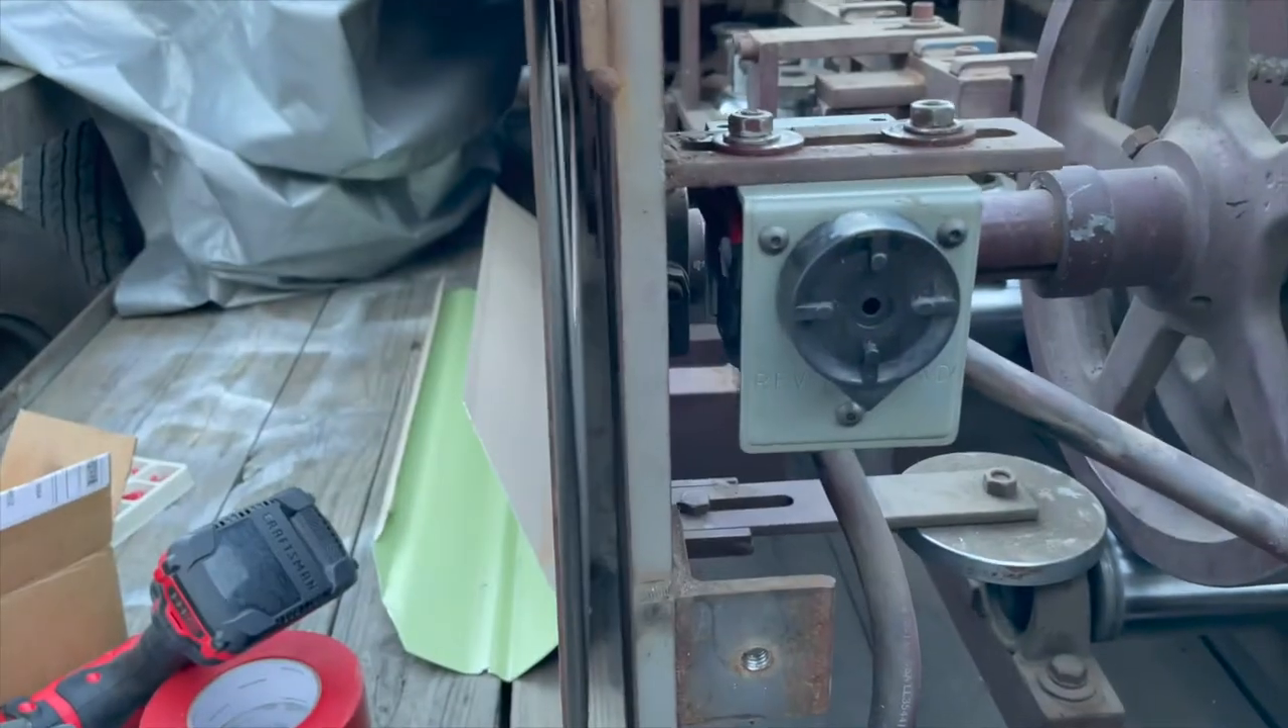We got the switch on I didn't put the uh handle on it yet.